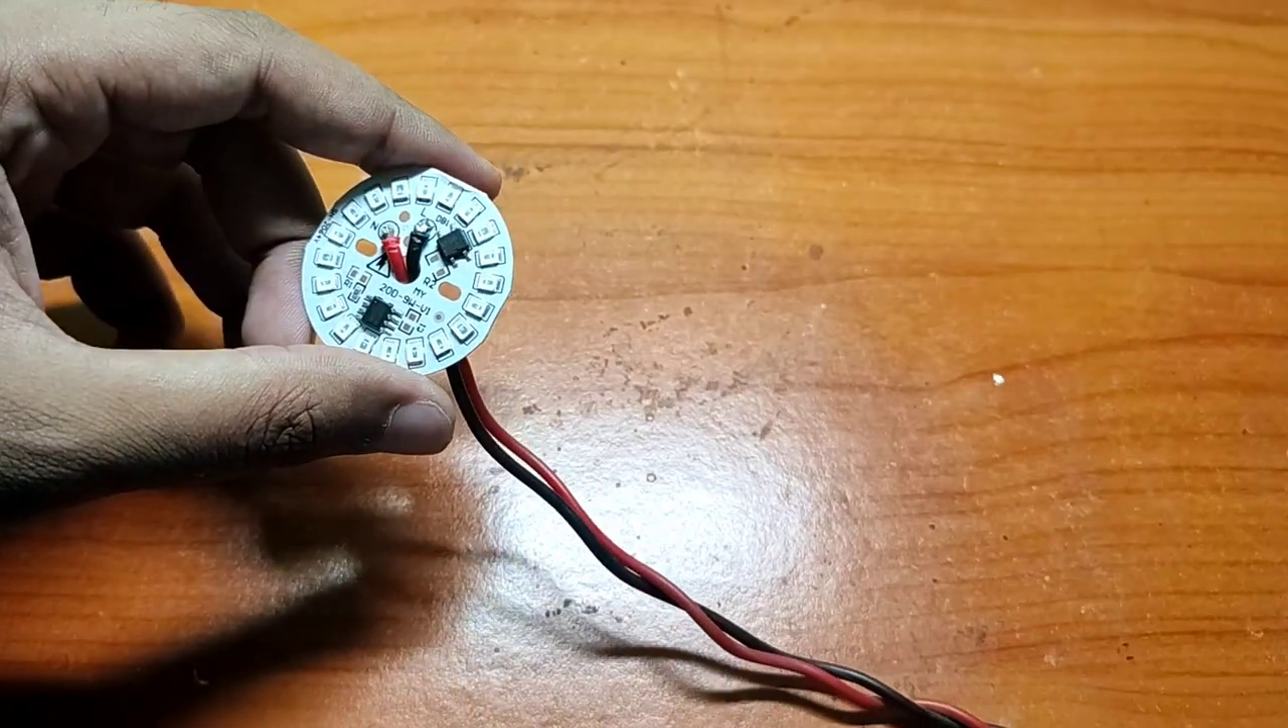यहां पर देख सकते हैं कि इसमें मैंने वायर कनेक्ट कर दिया है।